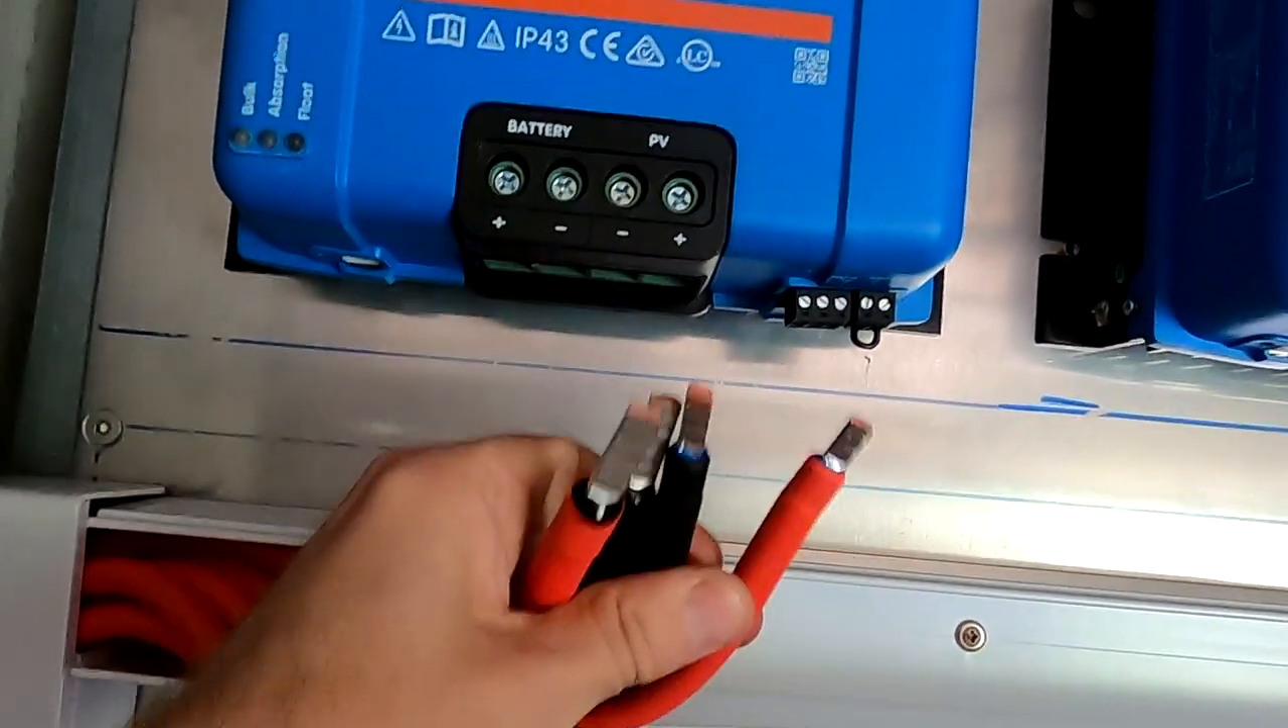The cables are not screwed in. They're just so I get the right length.